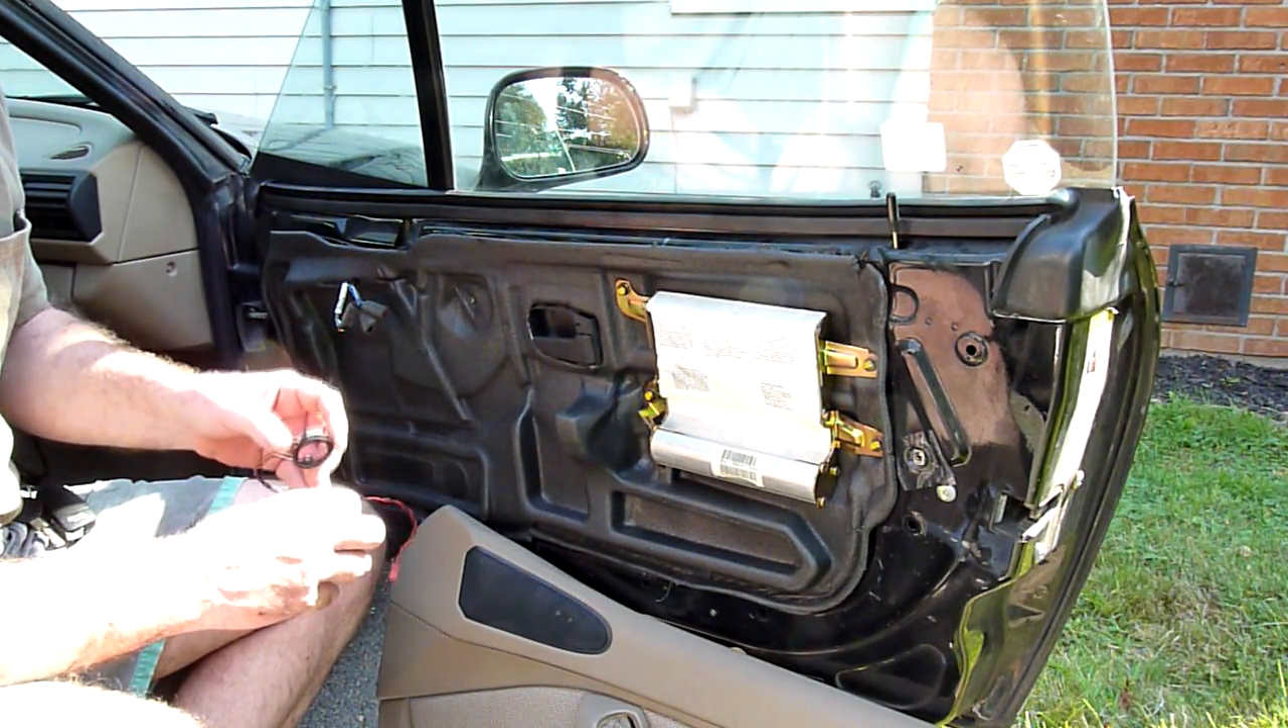What we have left to do today is put the door panel back on.